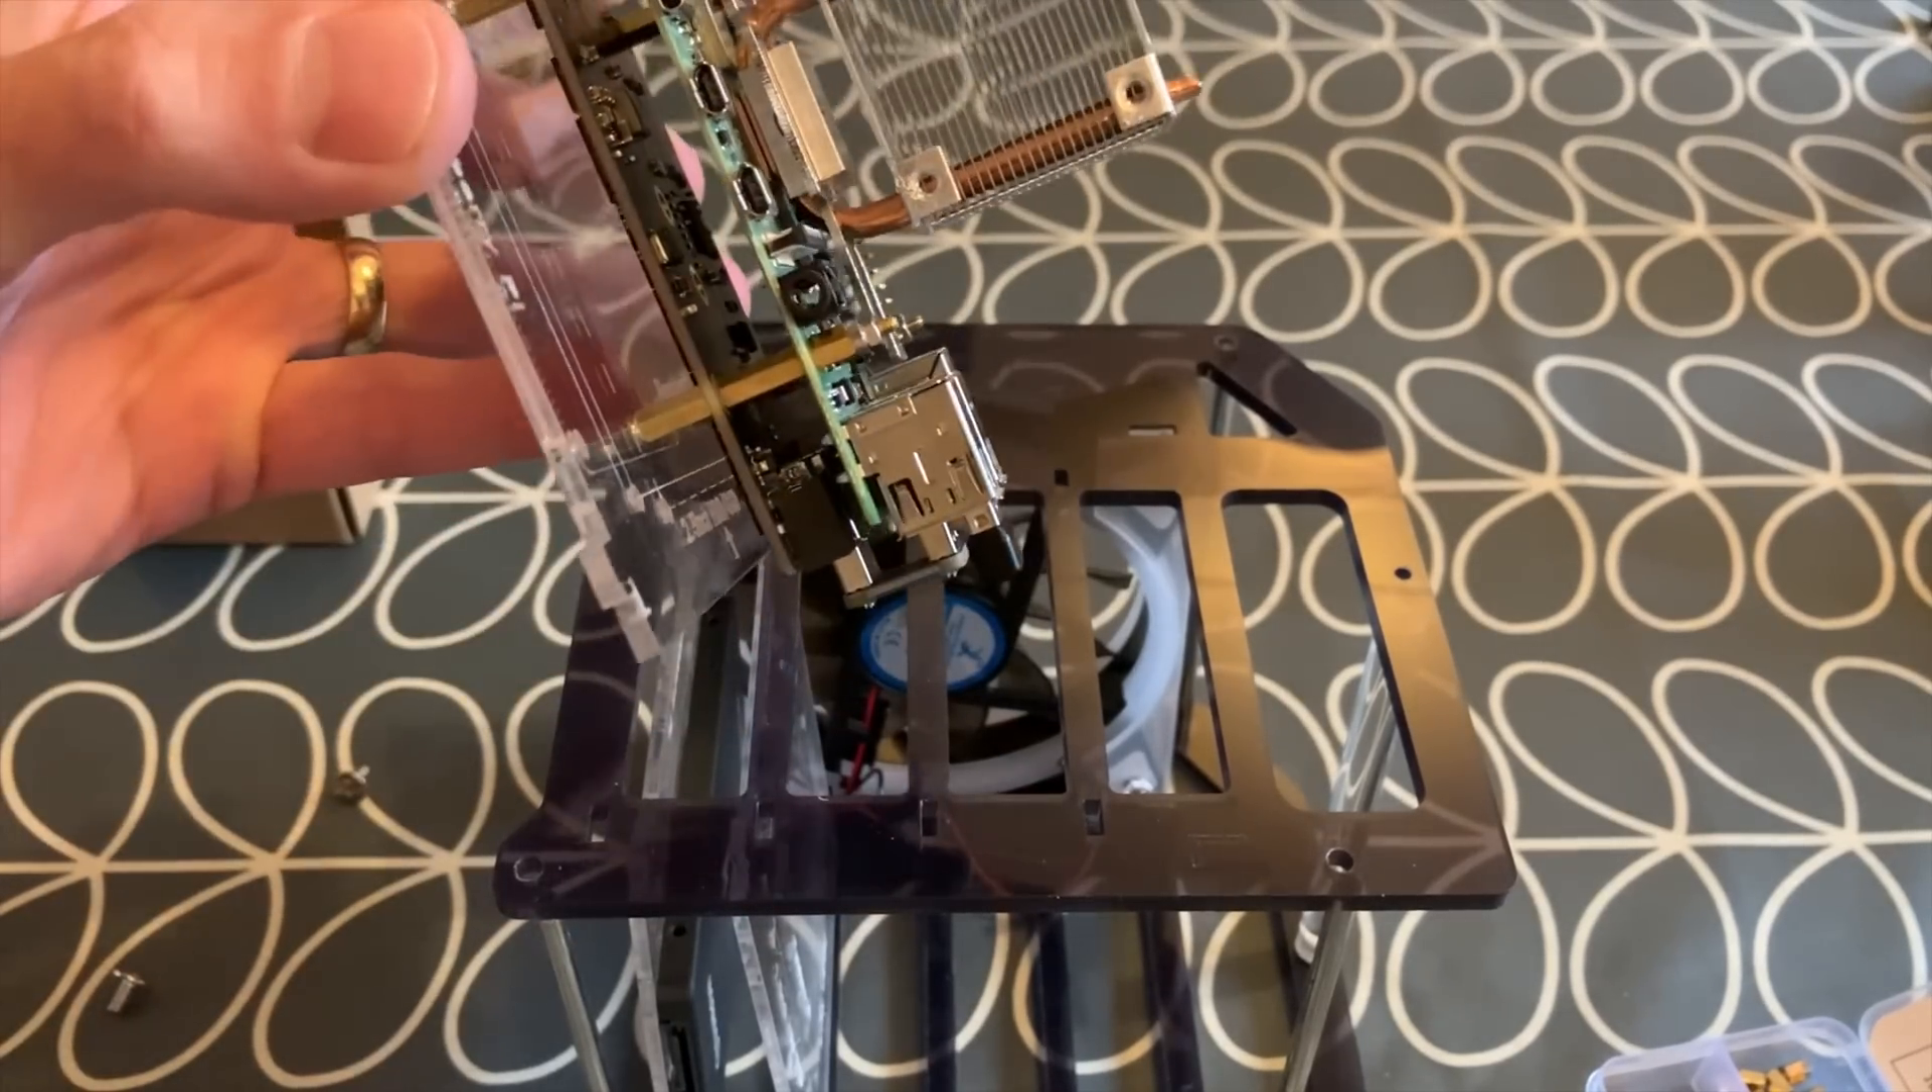I've got my ice tower cooler on the top.